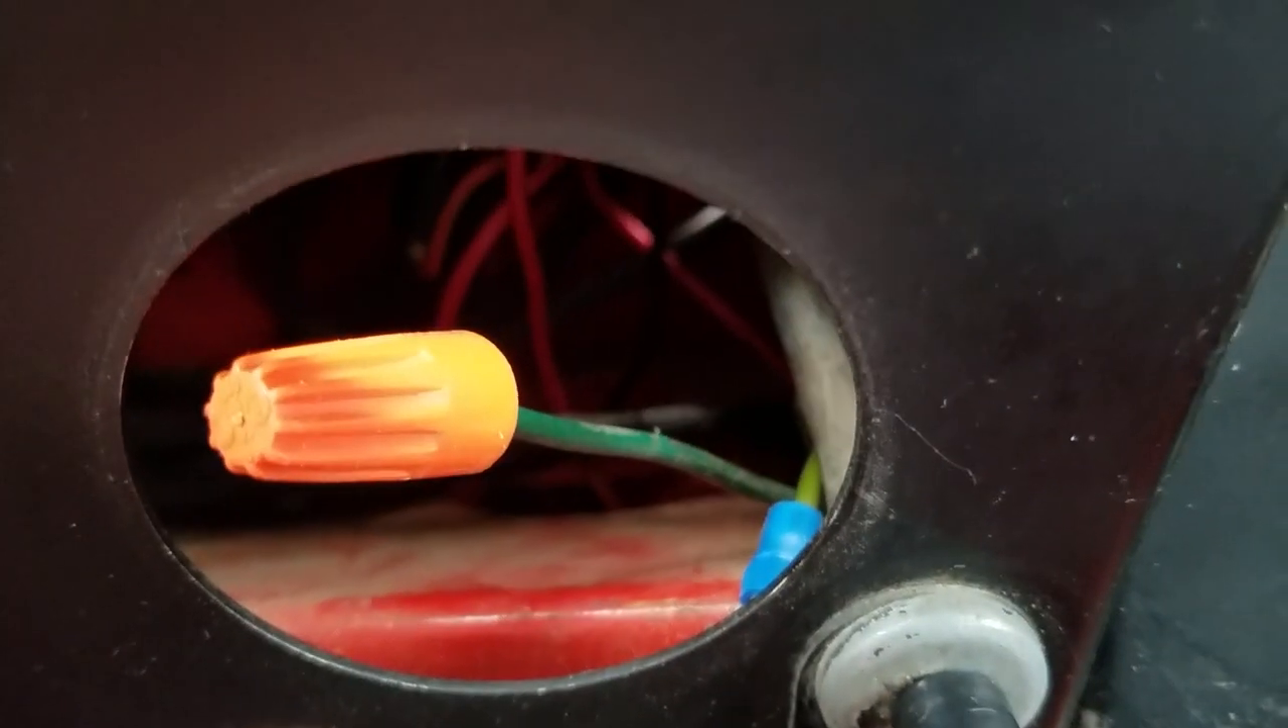What I did here was I just sealed off the end of the green wire which is hot basically that's the positive.